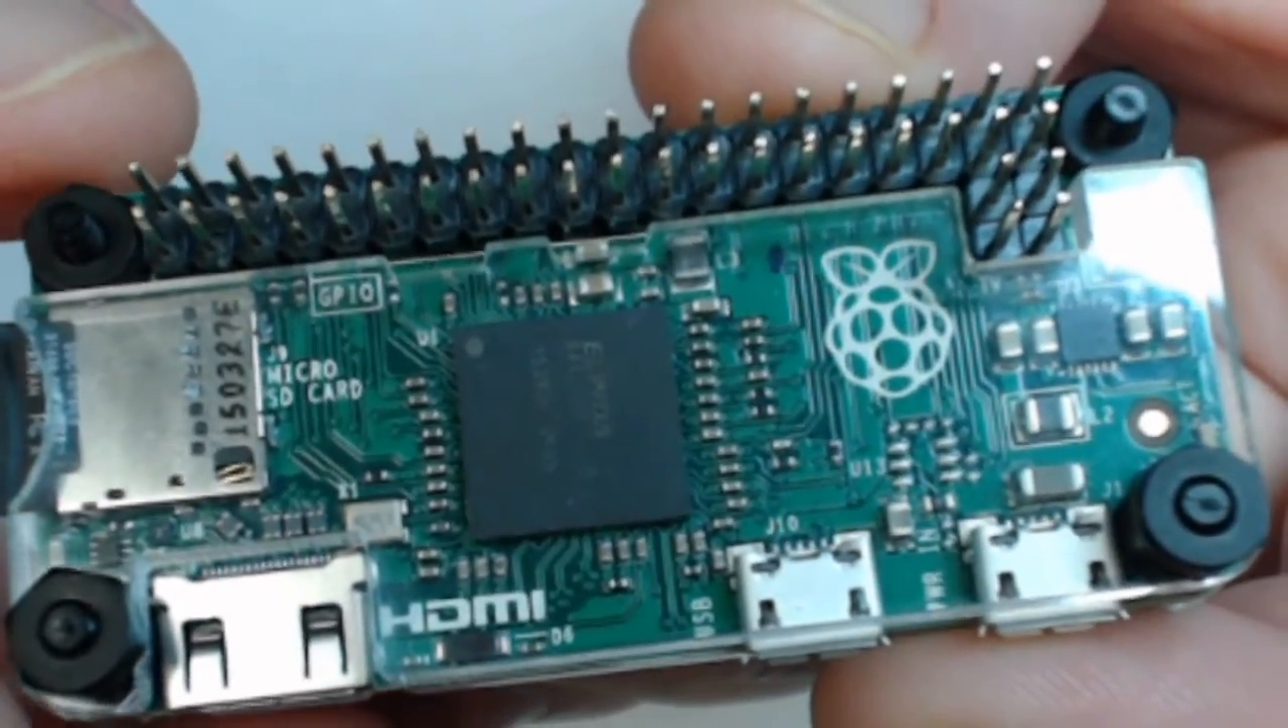So, after I got the GPIO pins soldered in, I went ahead and put the case on from Adafruit.